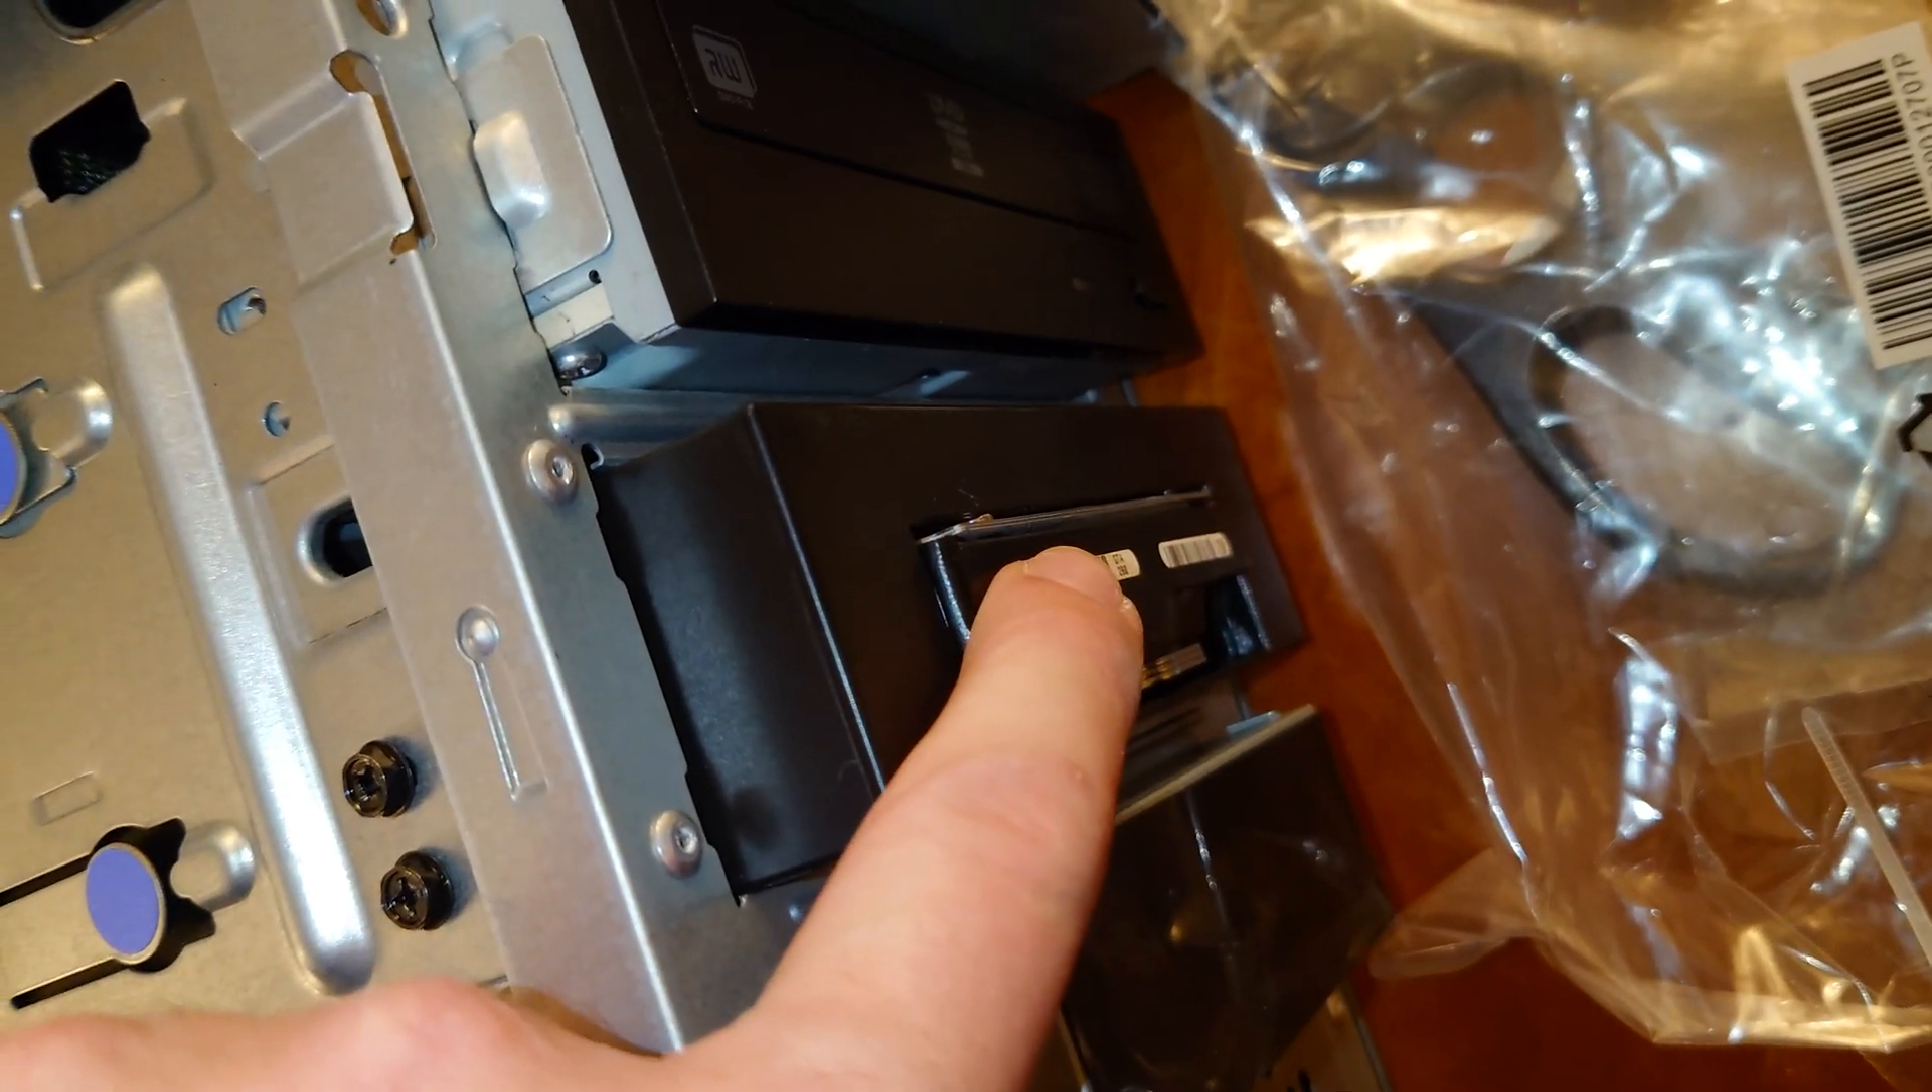In terms of drive configuration, I ended up installing this 5 .25 to 3 .5 inch bay adapter.